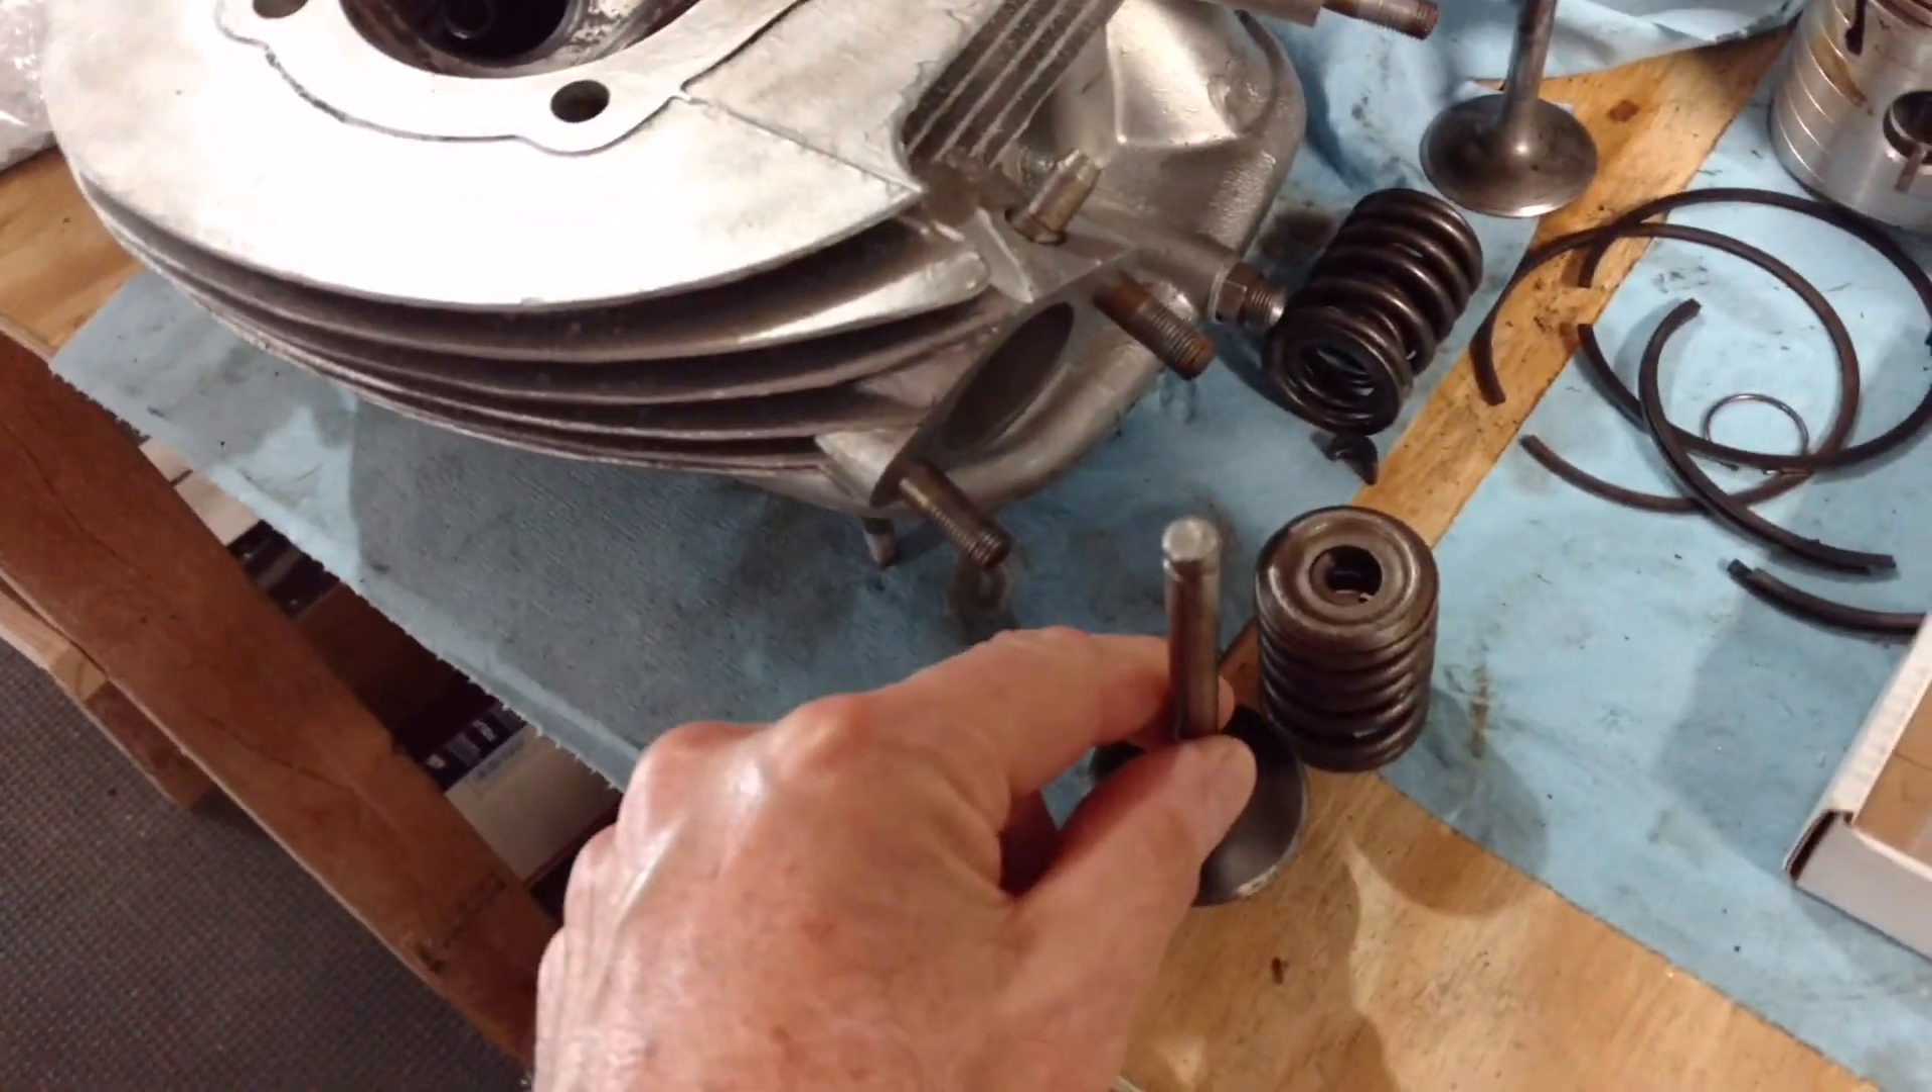Oh, I ended up getting the valves out of my freshly cleaned head.